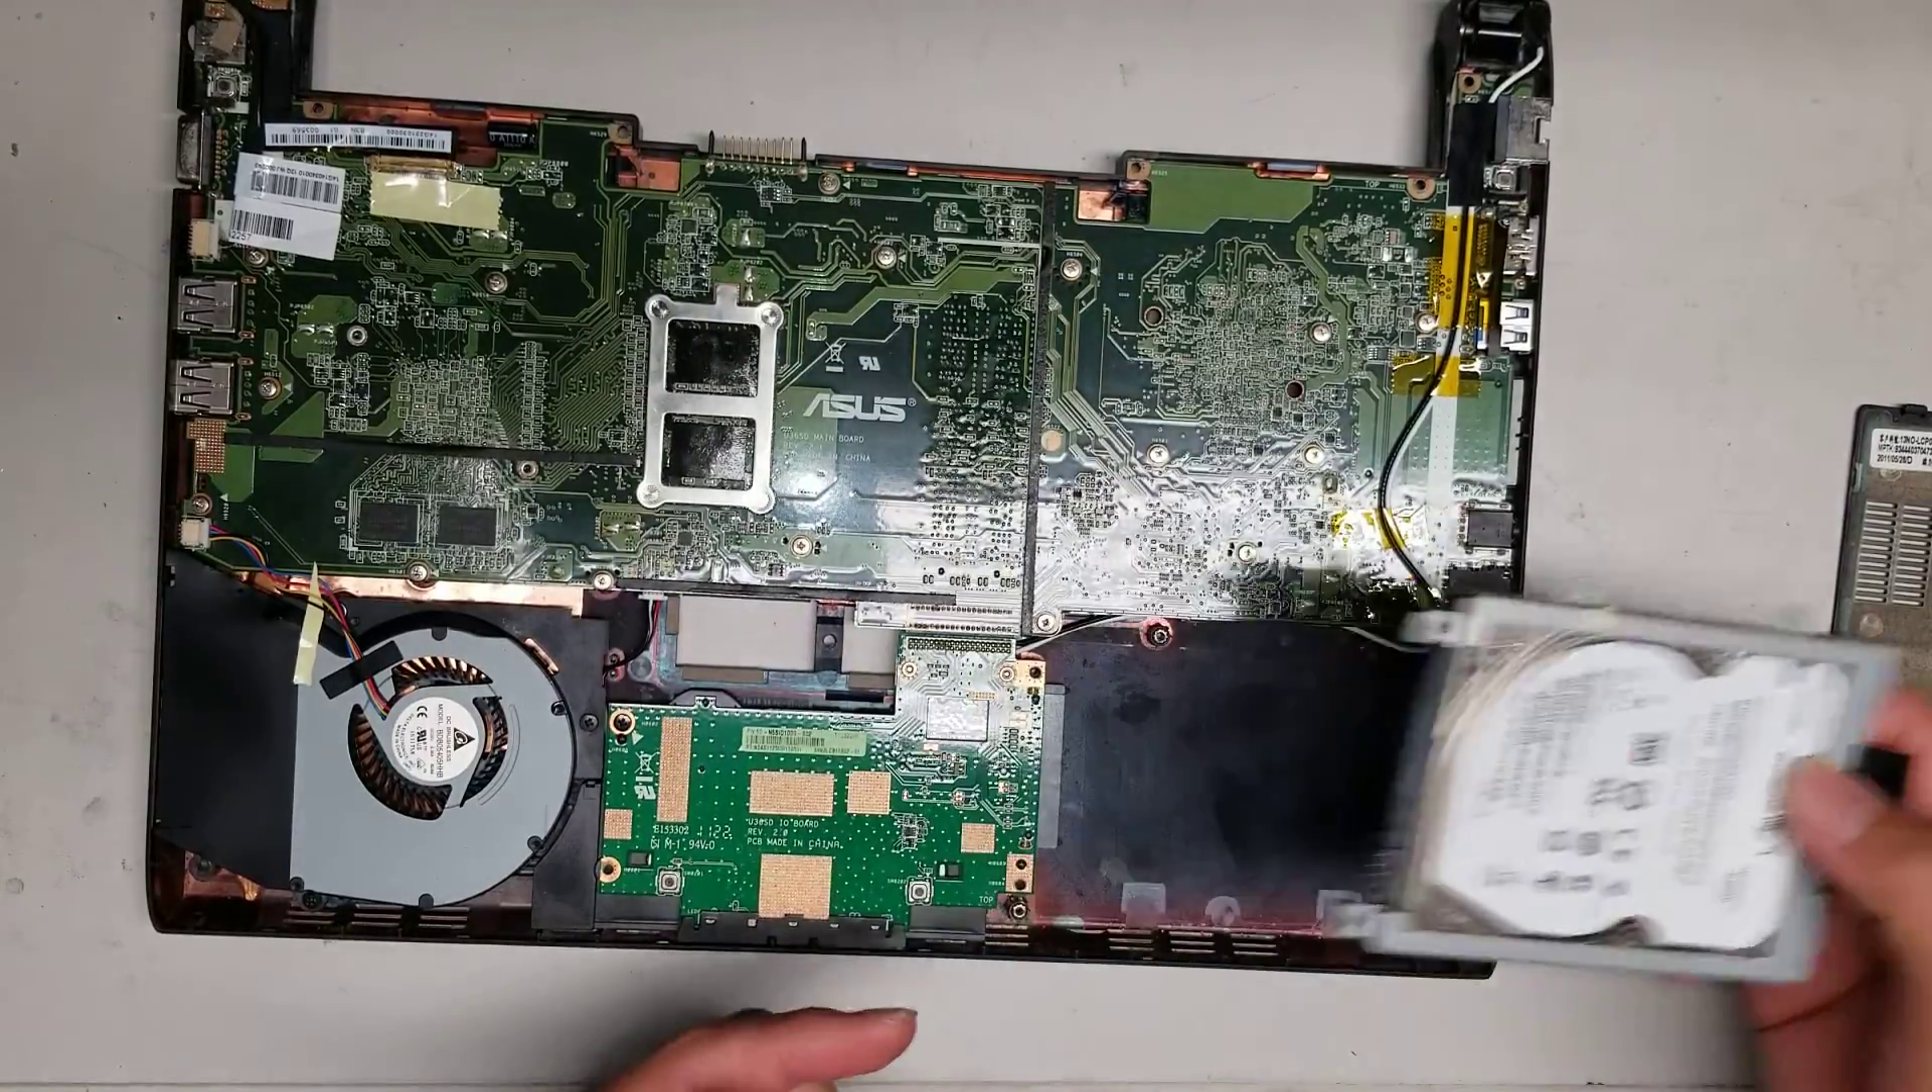So now we've got the hard drive out.